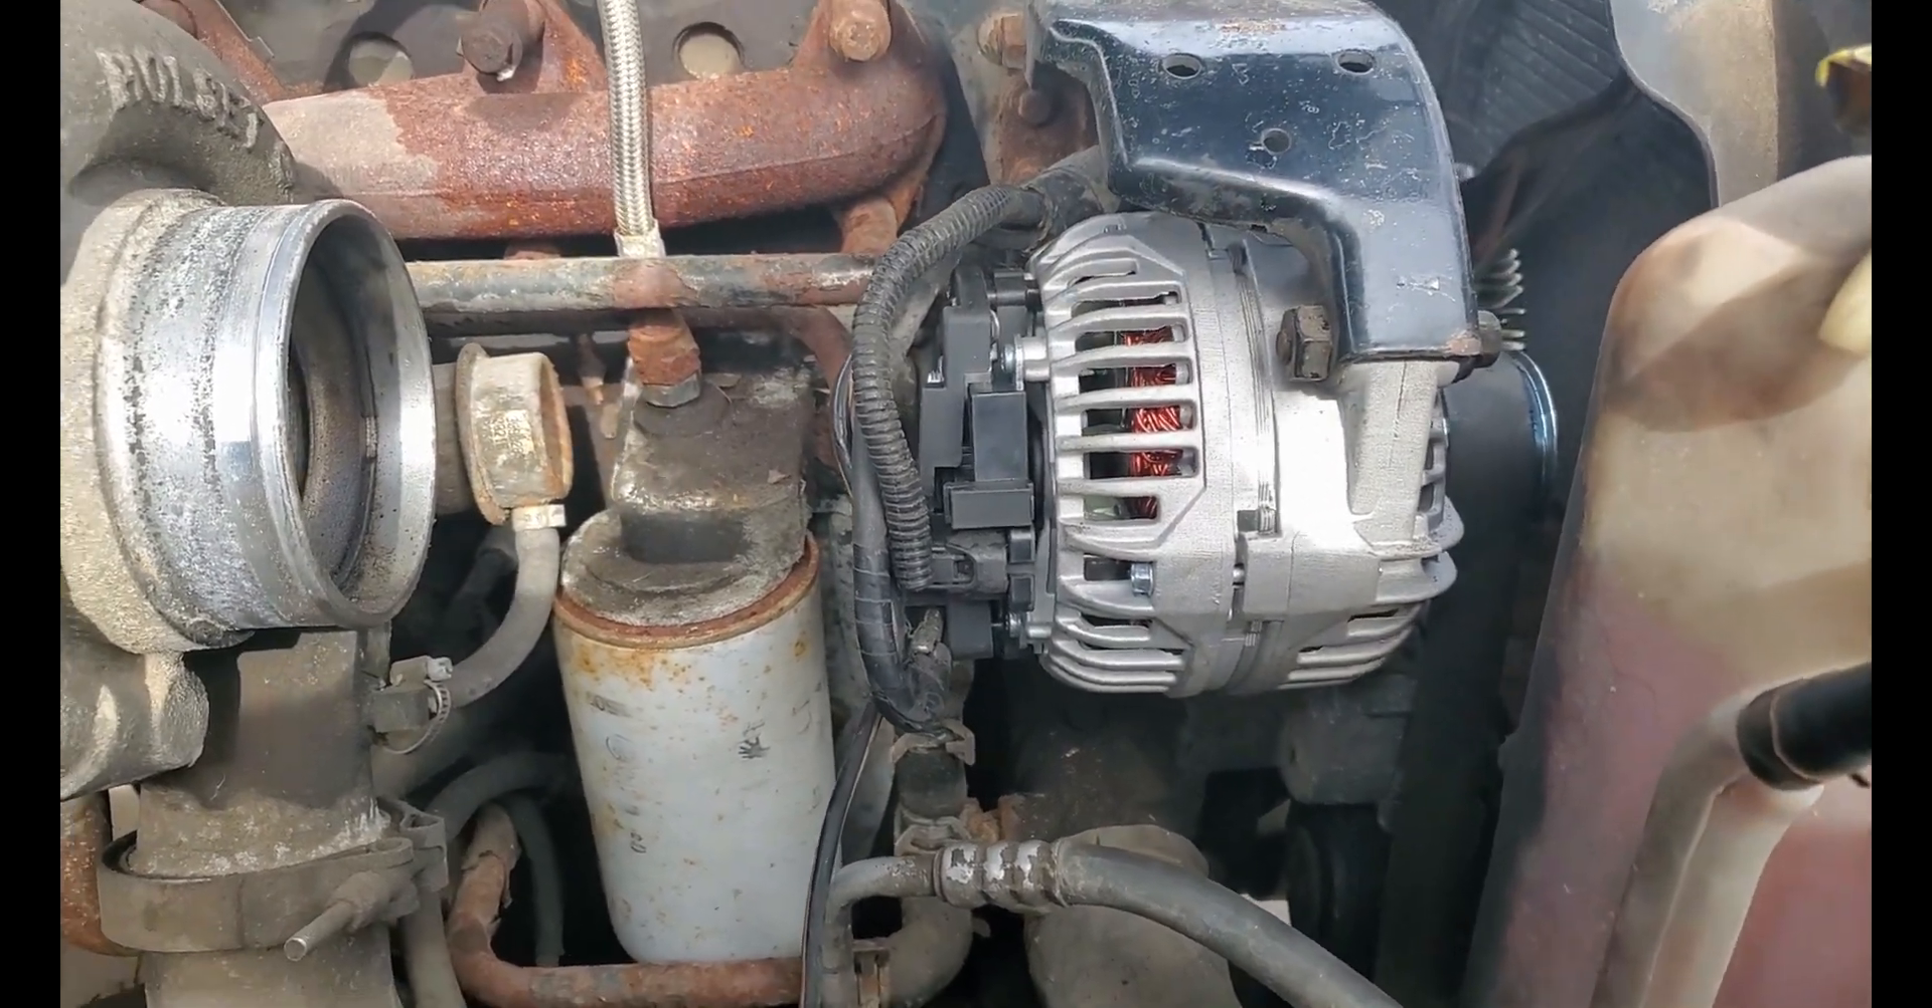Now the new alternator is on.